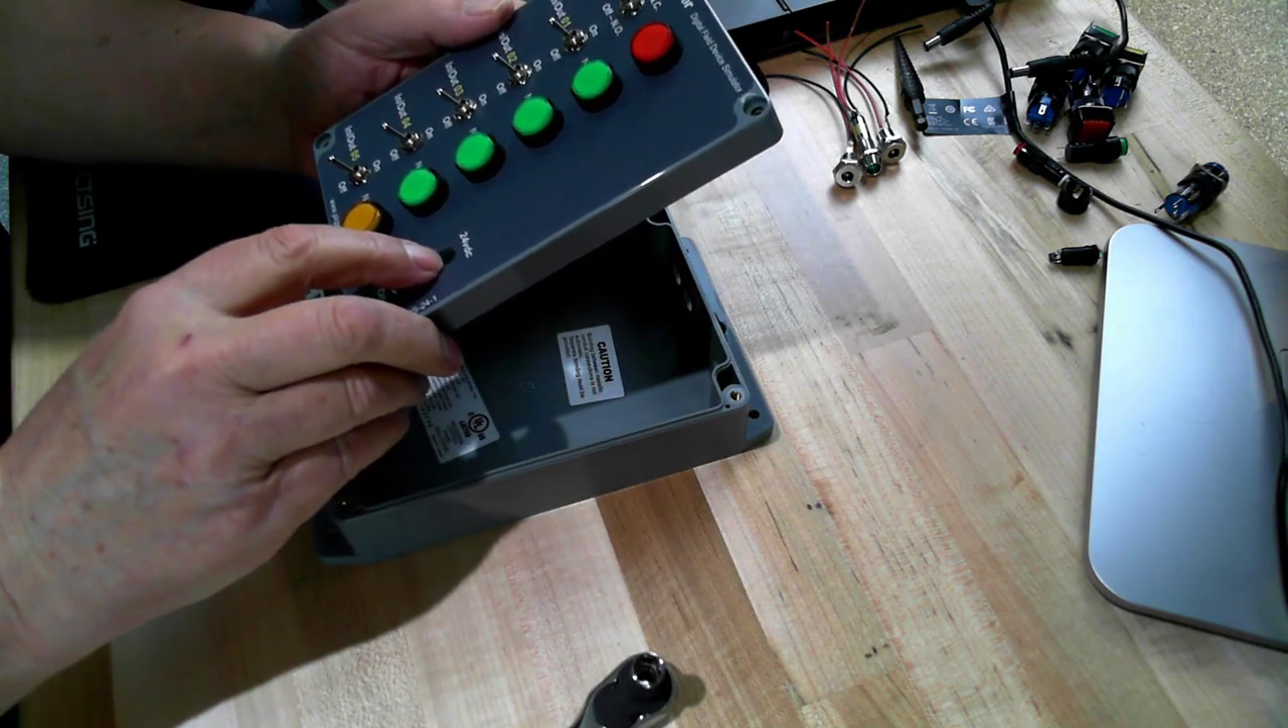And there we have most of the major components mounted on the cover. Six toggle switches and six backlit push buttons. Actually seven toggle switches.